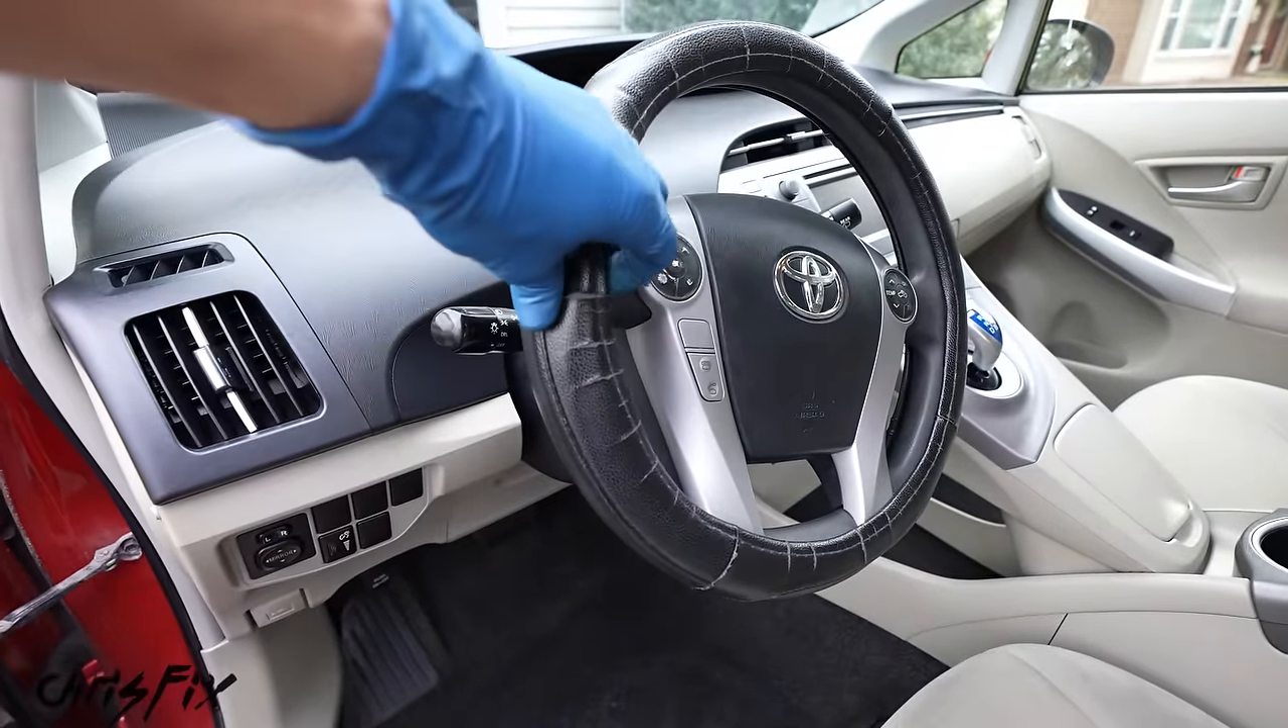And with that looking amazing there's not too much more we have to do with this interior except we need to get rid of this steering wheel cover.